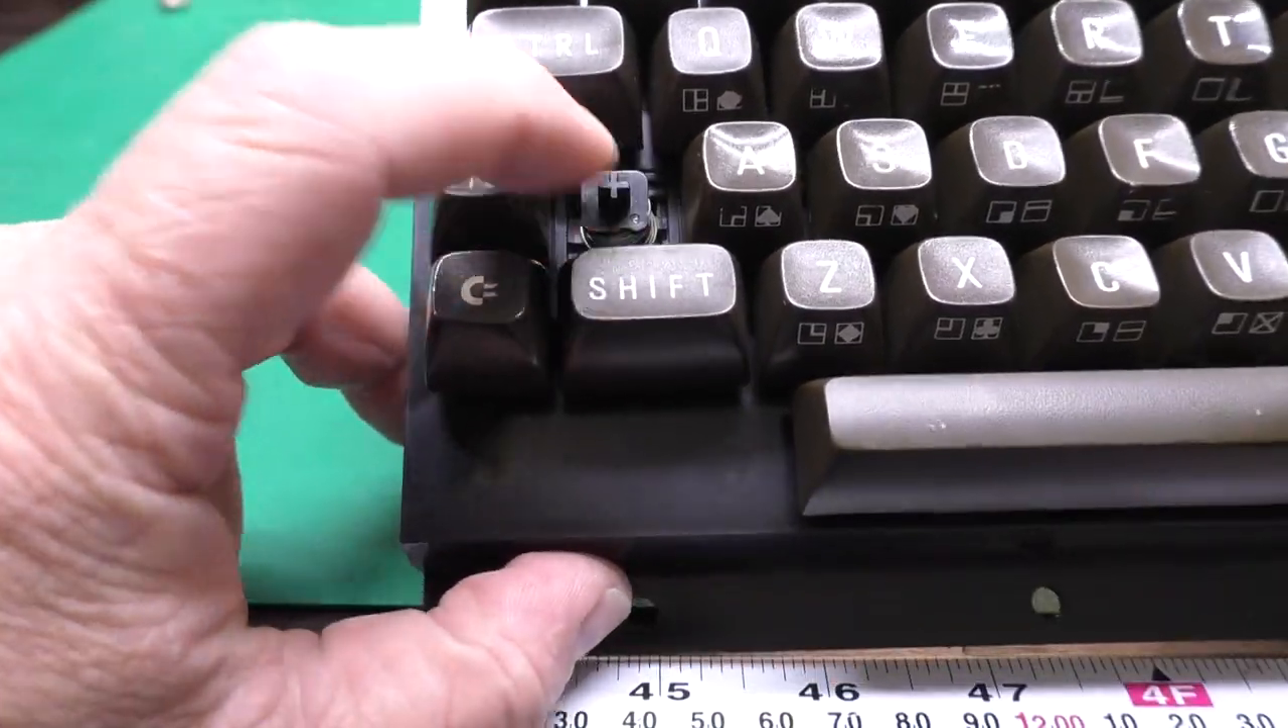I also left off the shift lock key here to show you that it's different.